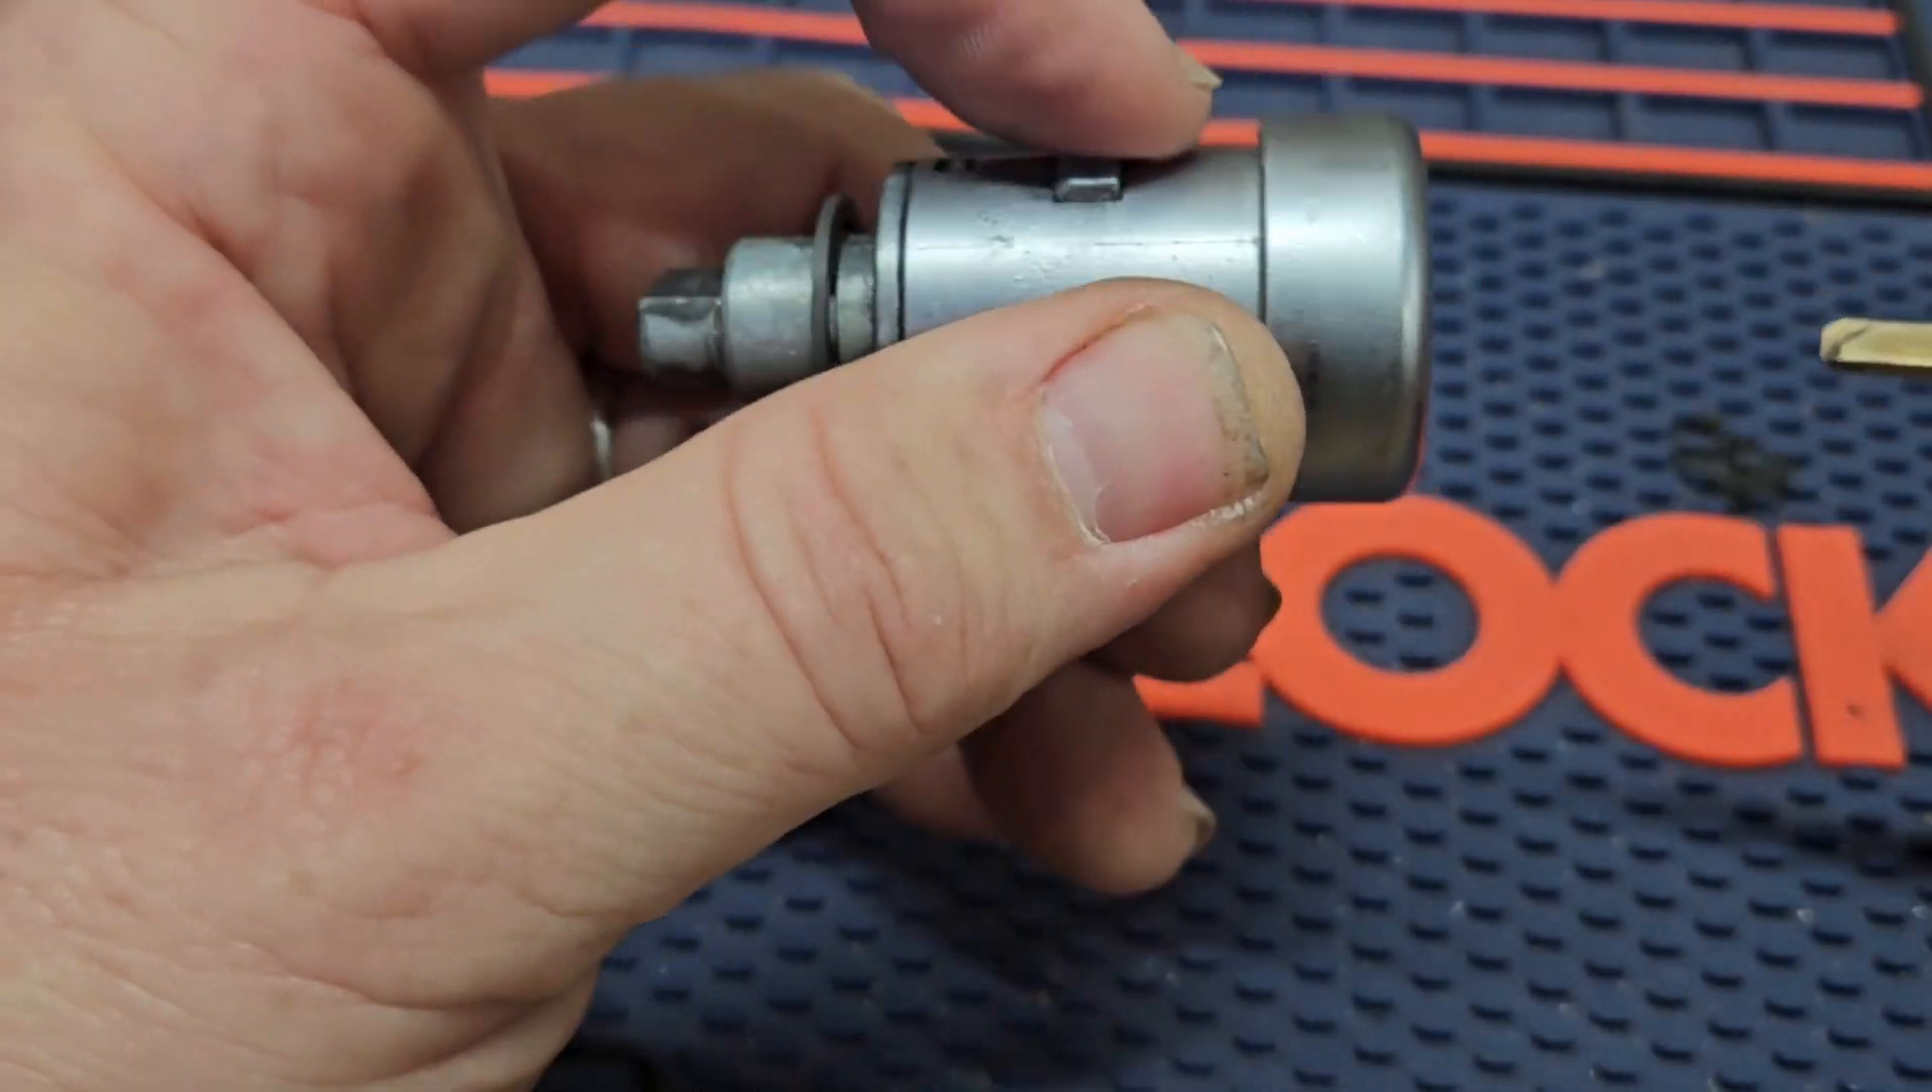Alright, I got the ignition out here.